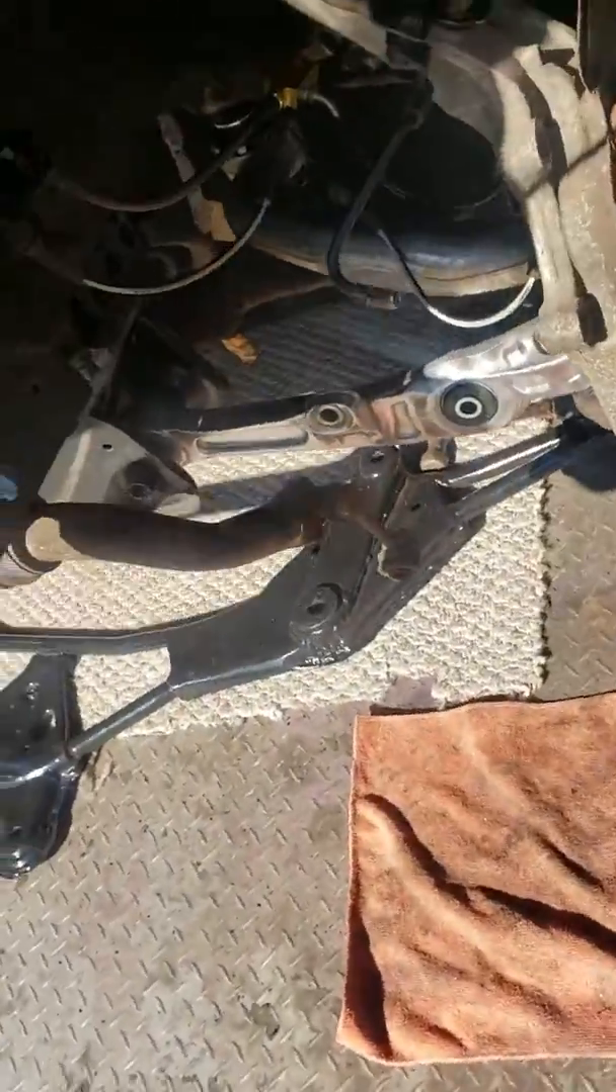As you can see we got the subframe on the floor here that's ready to go back in soon.